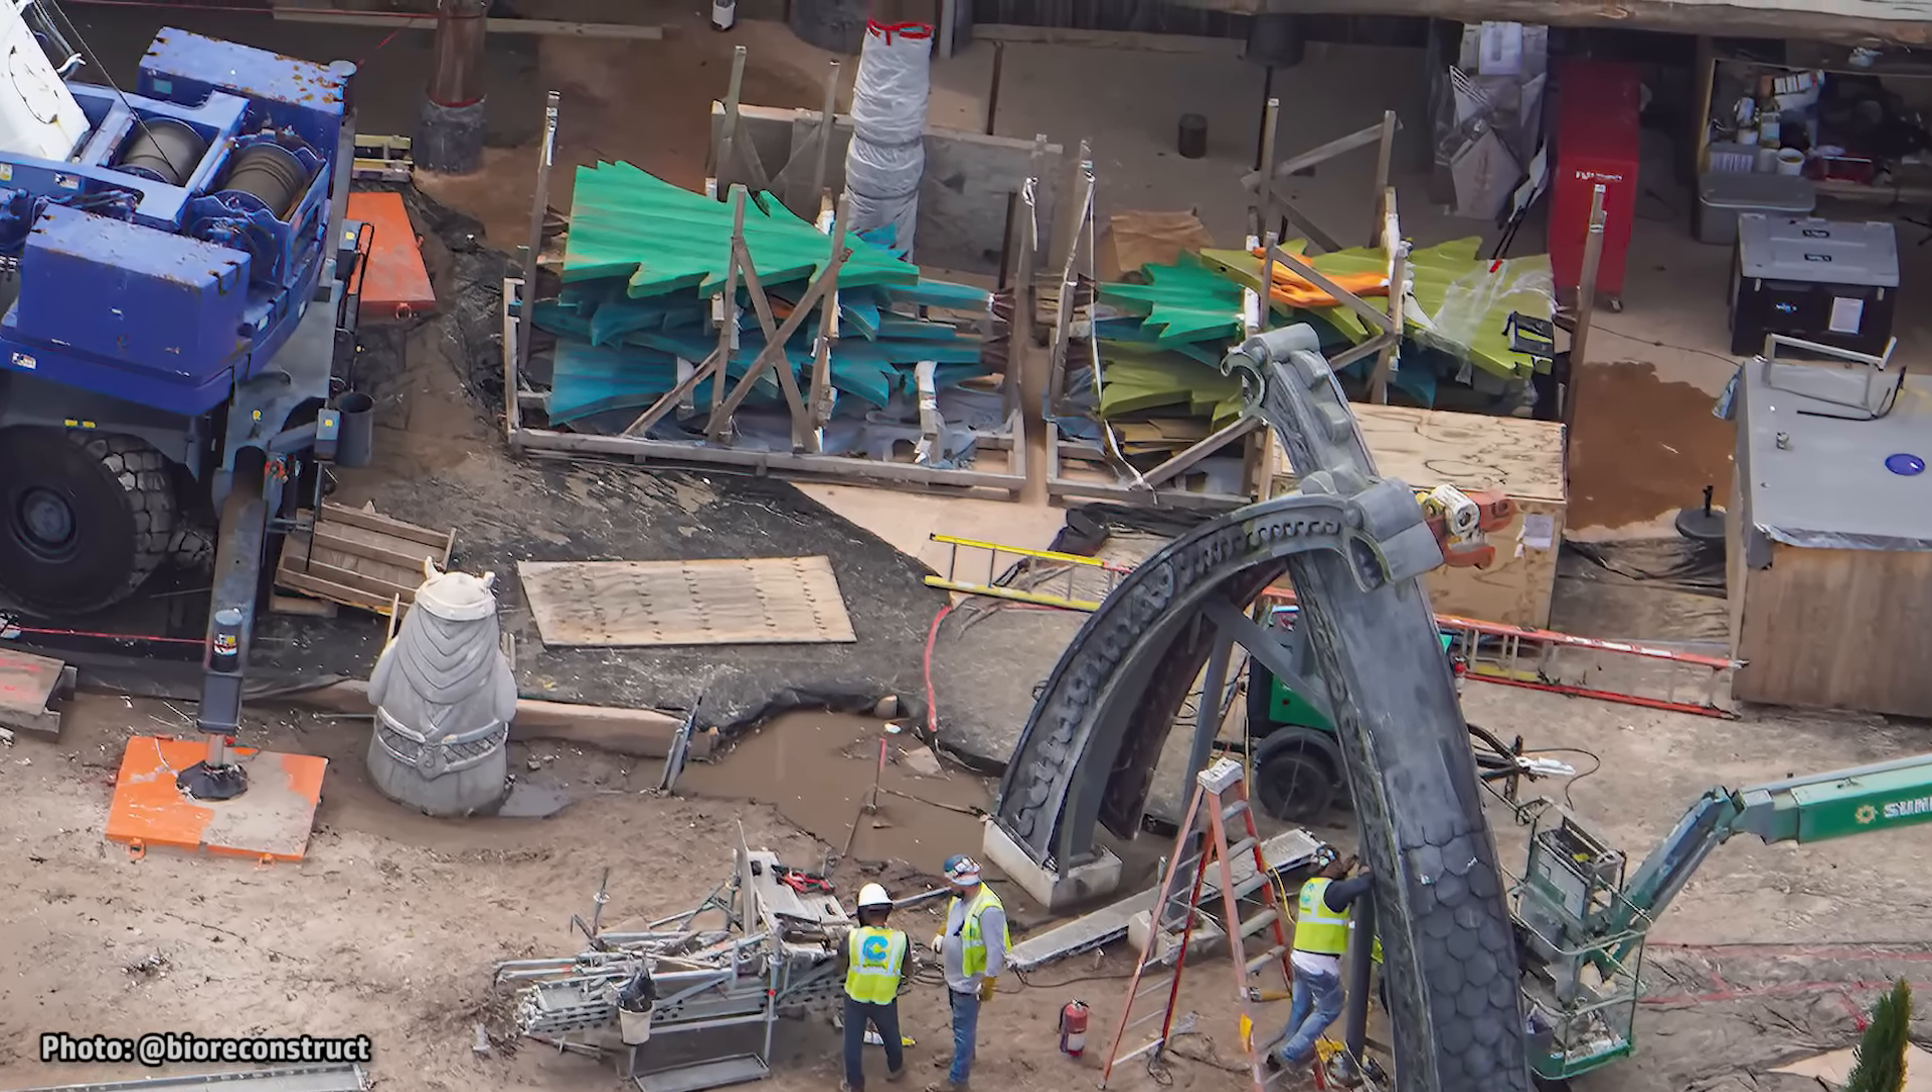More scenic elements that have yet to be installed at the boat ride can be seen staged here on the ground.